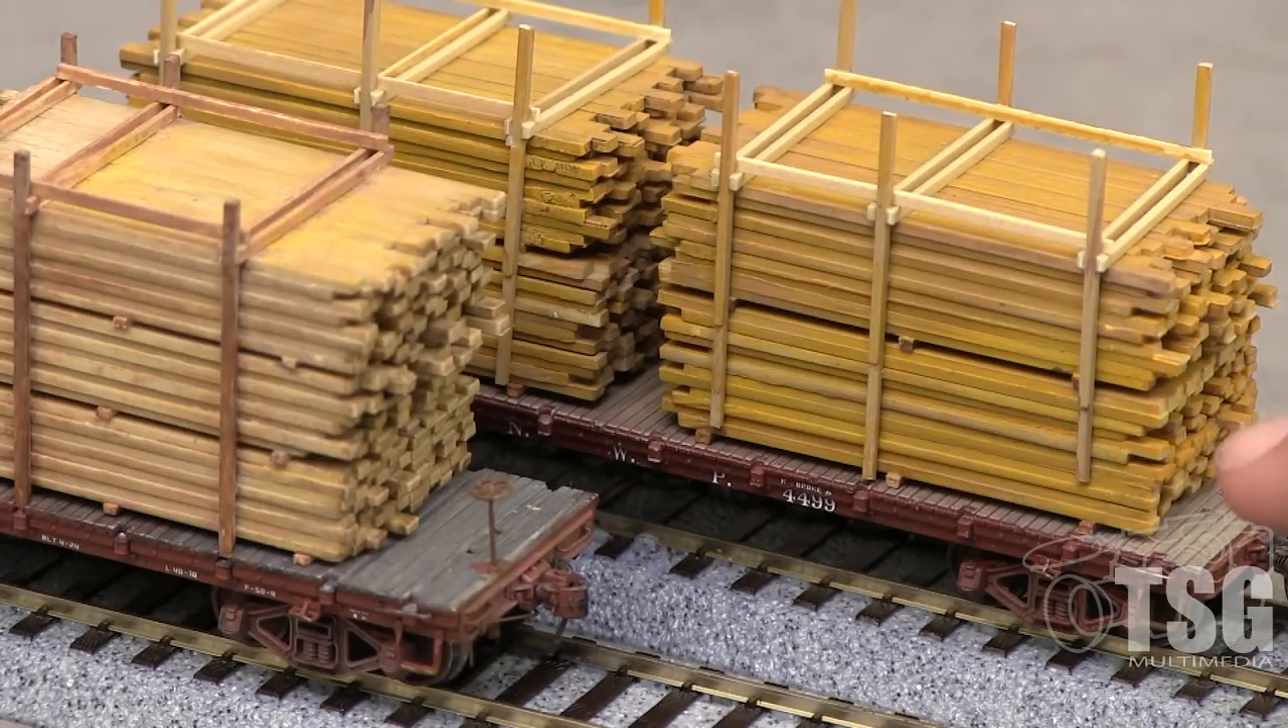And so if you notice, the stakes don't go all the way down to the stake pockets.